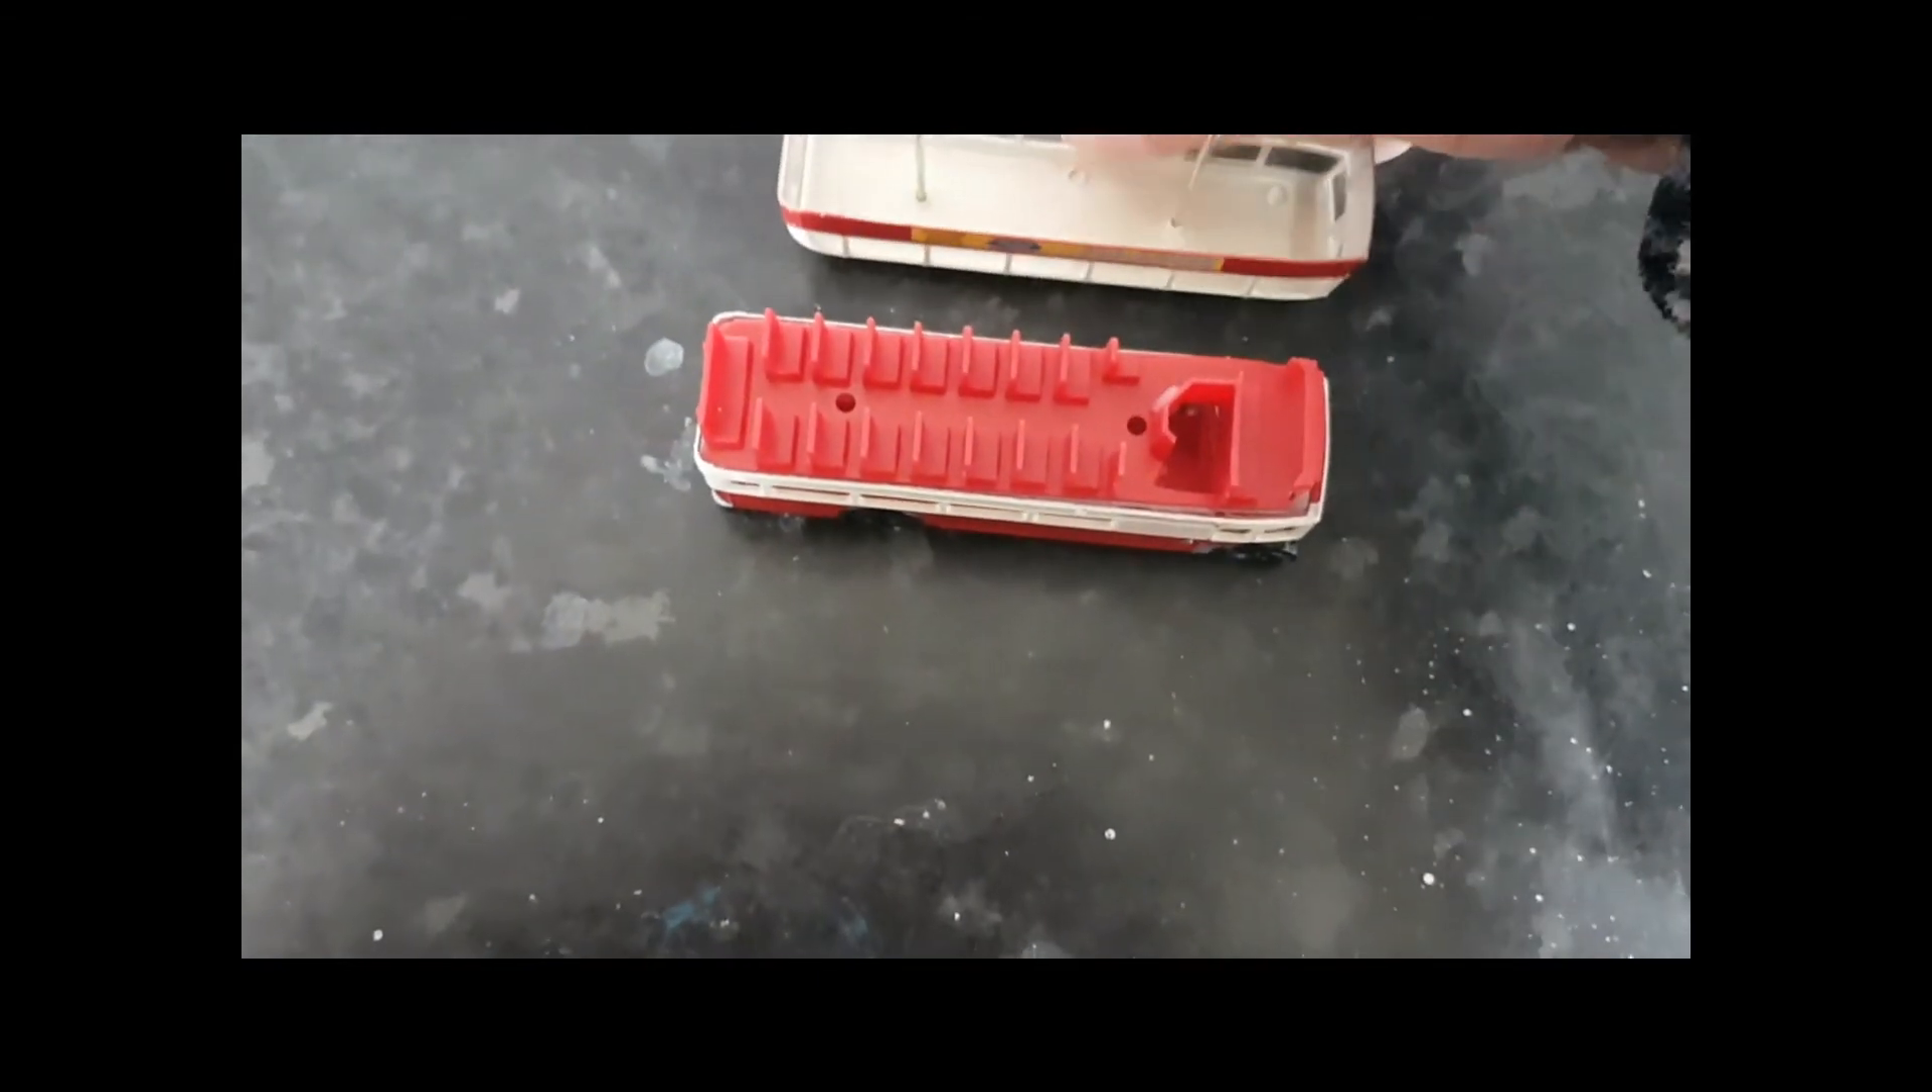See if the roof comes off. Yes, it does.